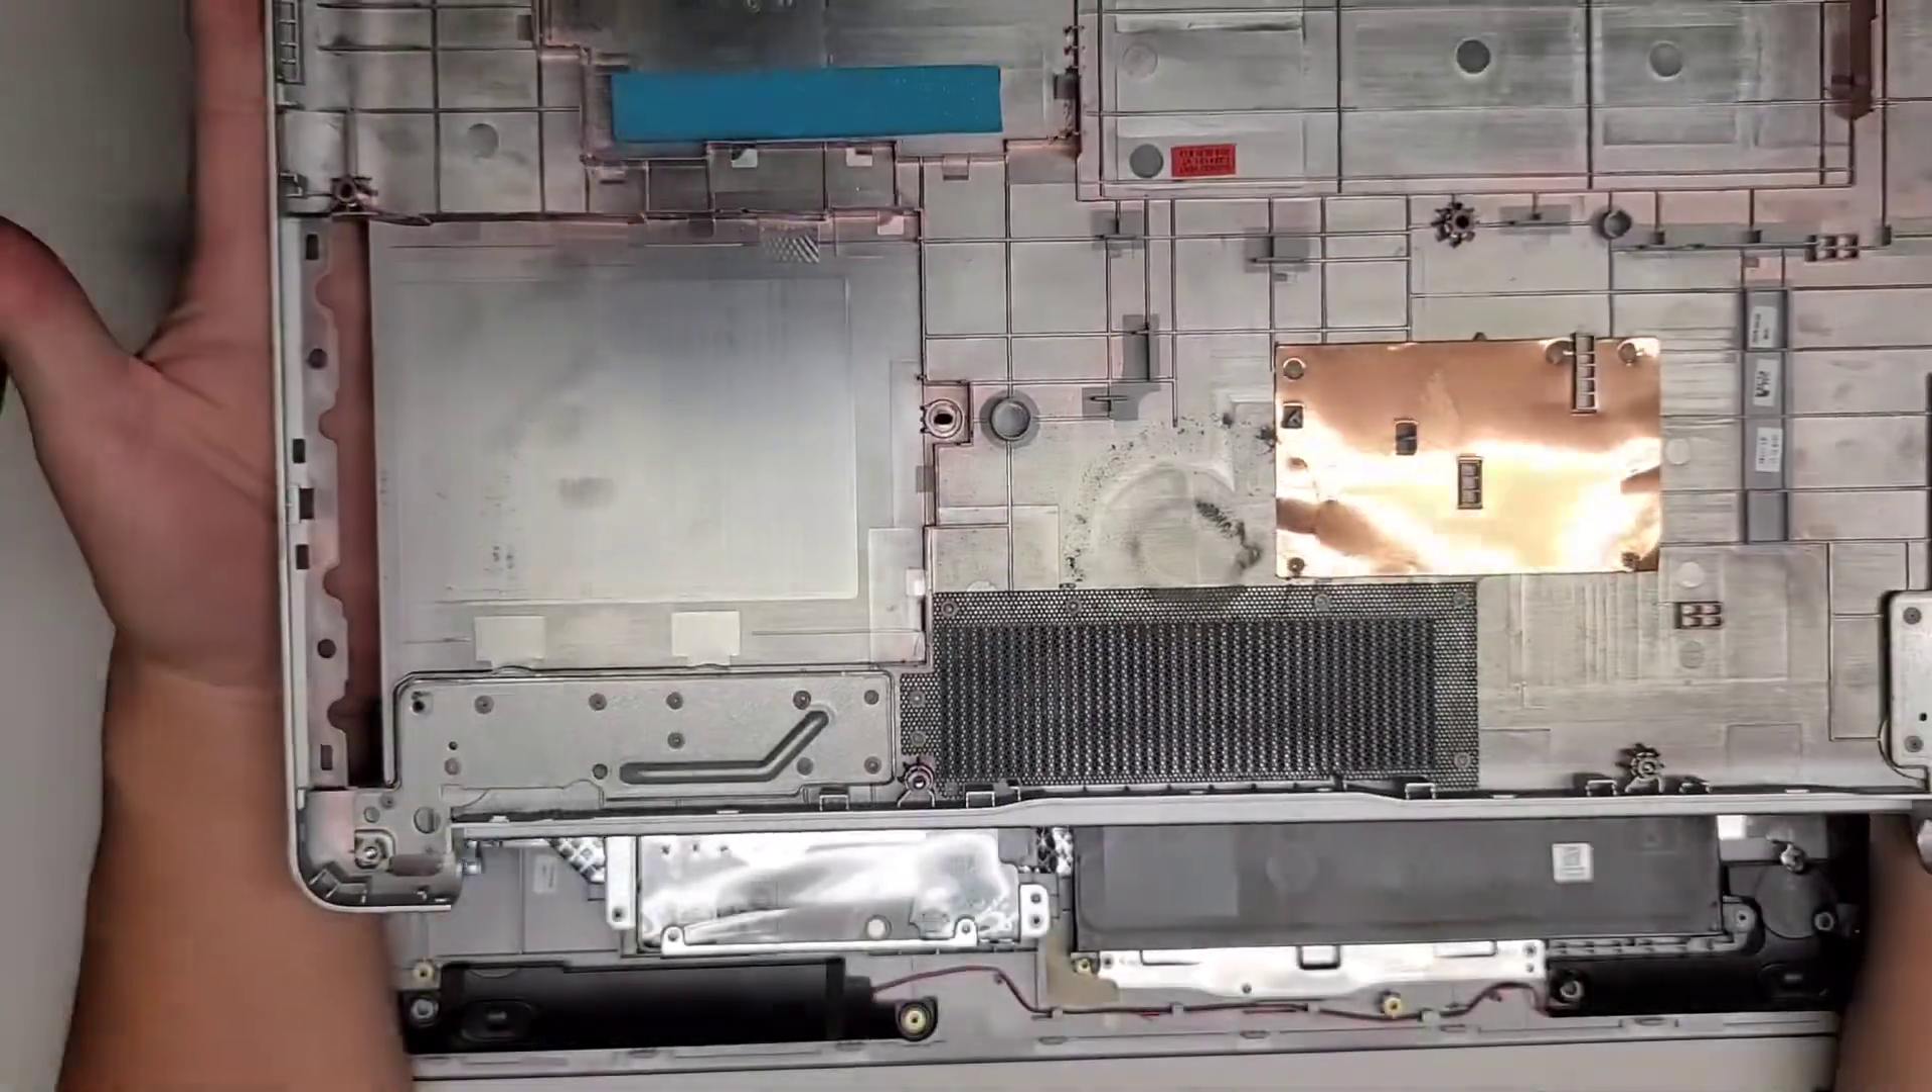We got the bottom cover off.